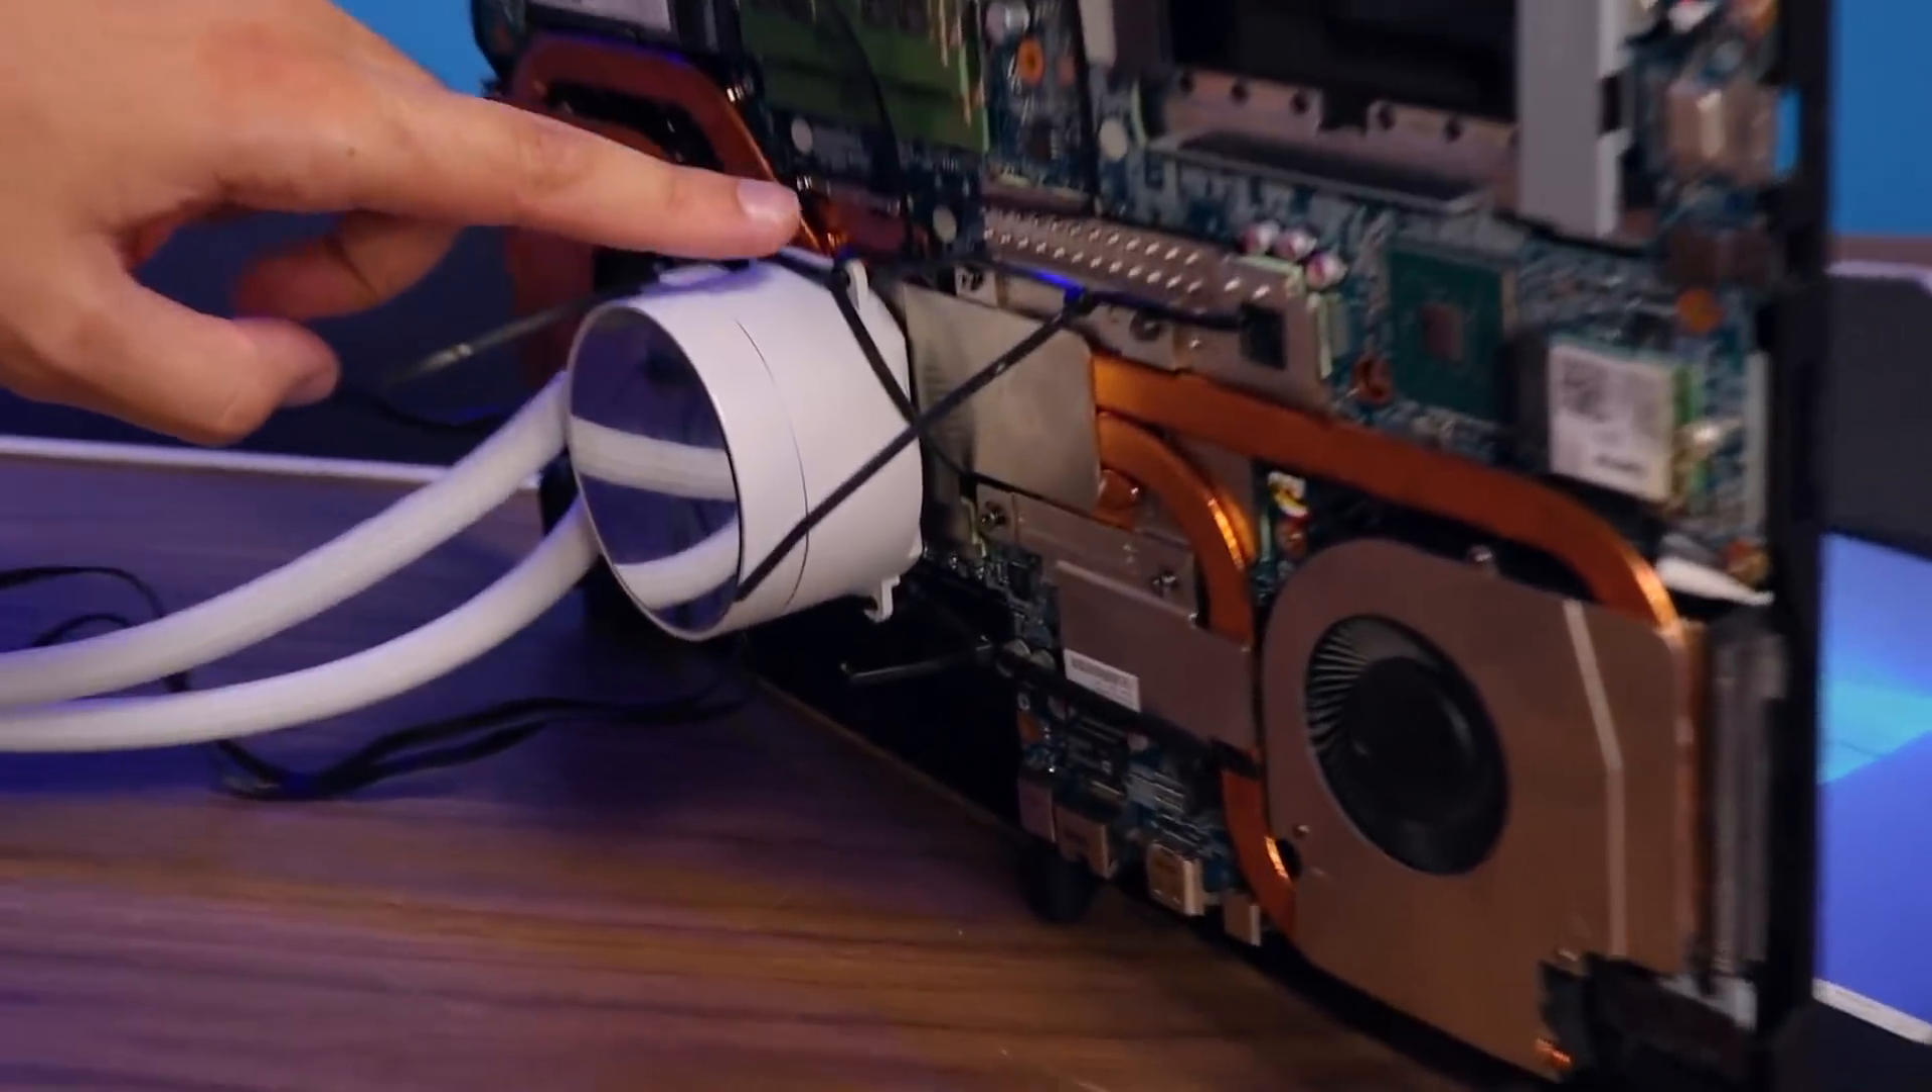Eu fixei dessa forma aqui com as fitas Hellerman.